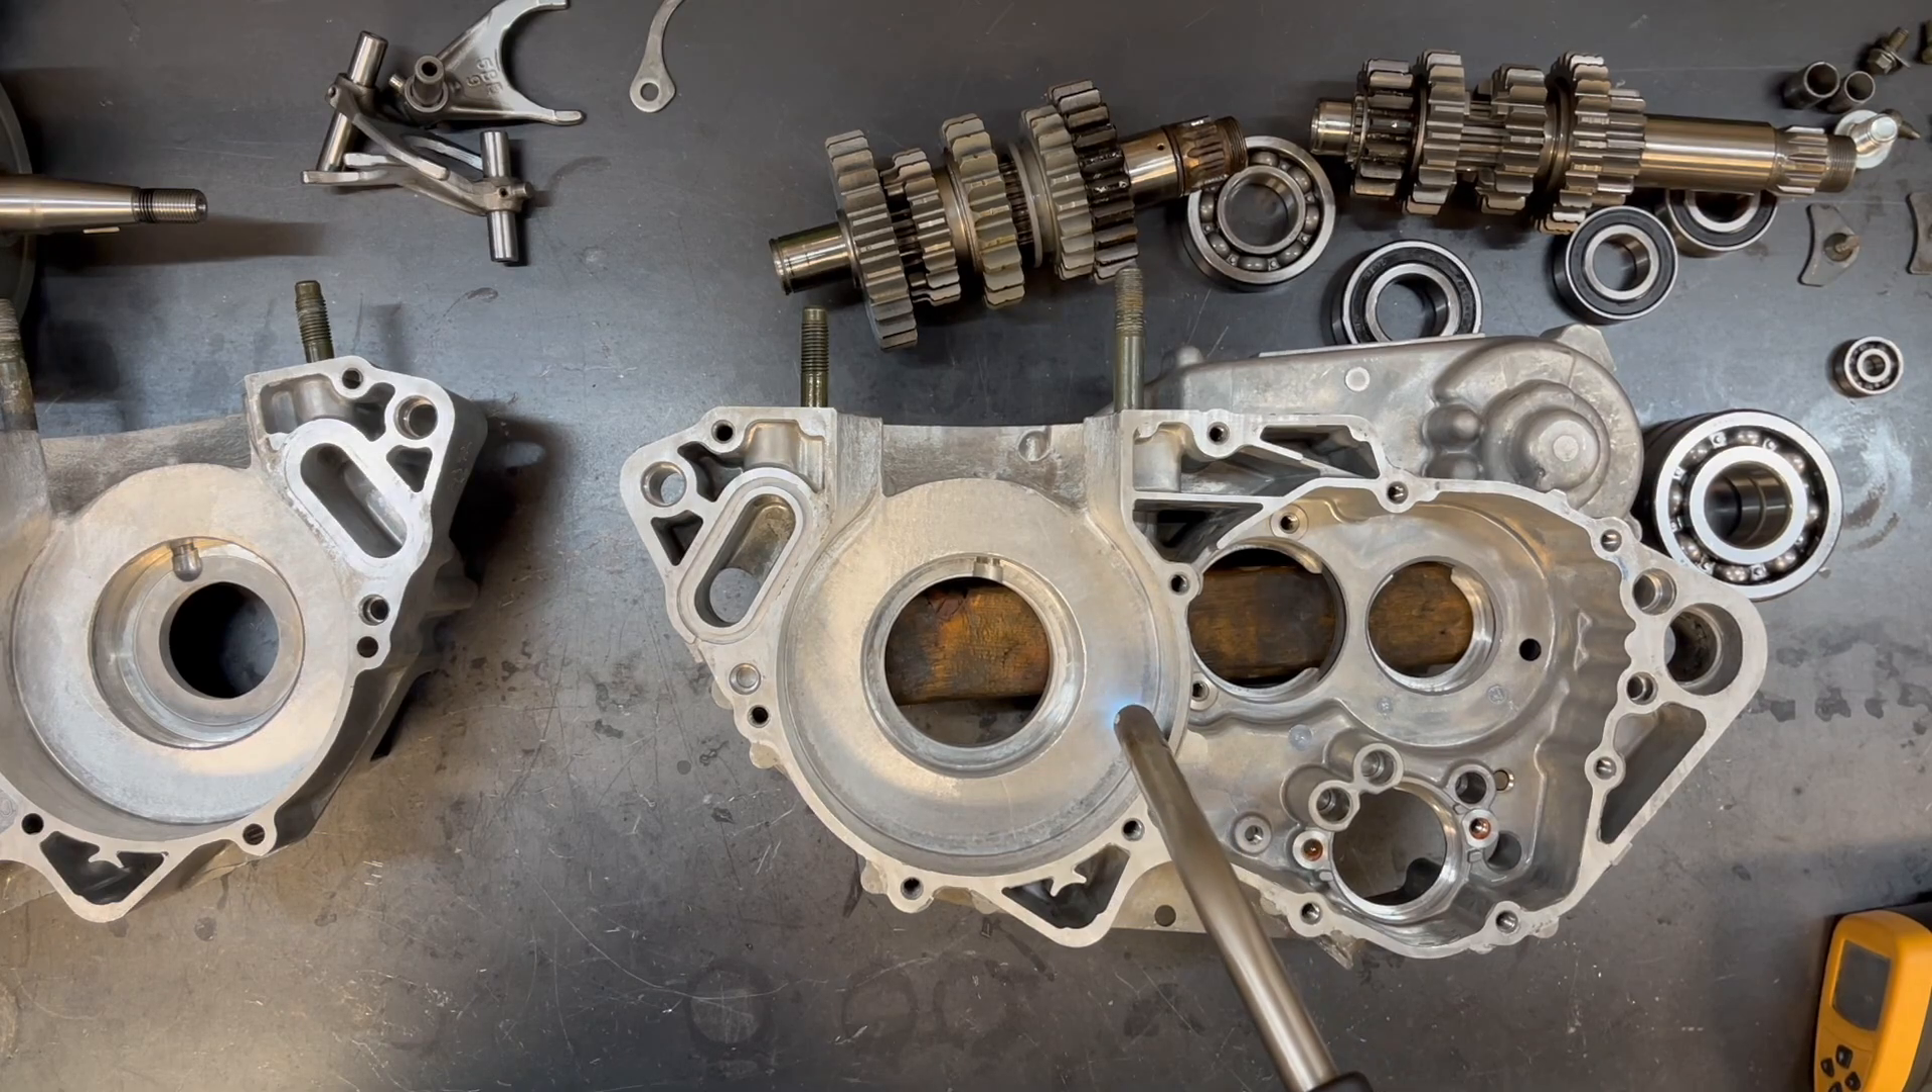So where we're starting off here is I've got the old crank bearings out as well as the transmission bearings and I've got everything cleaned up.